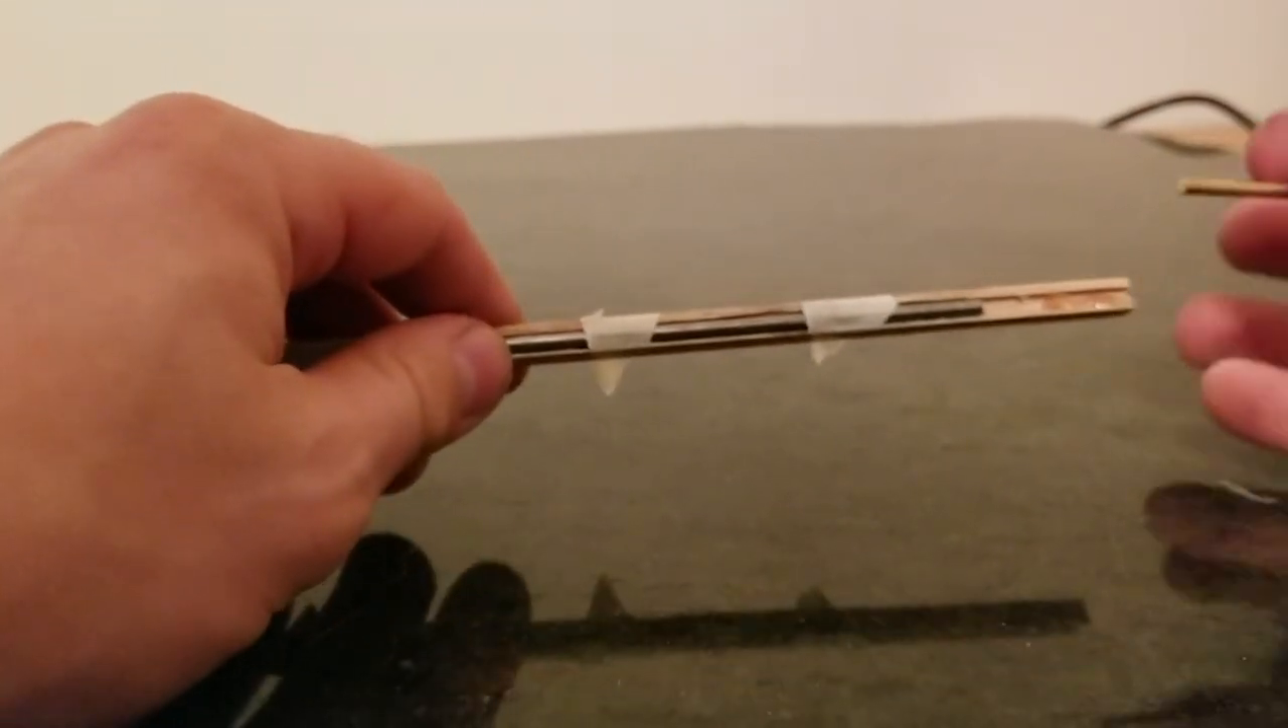Since we turned part of the steel rod into a loop, you'll notice that it won't go the full length of the wood.